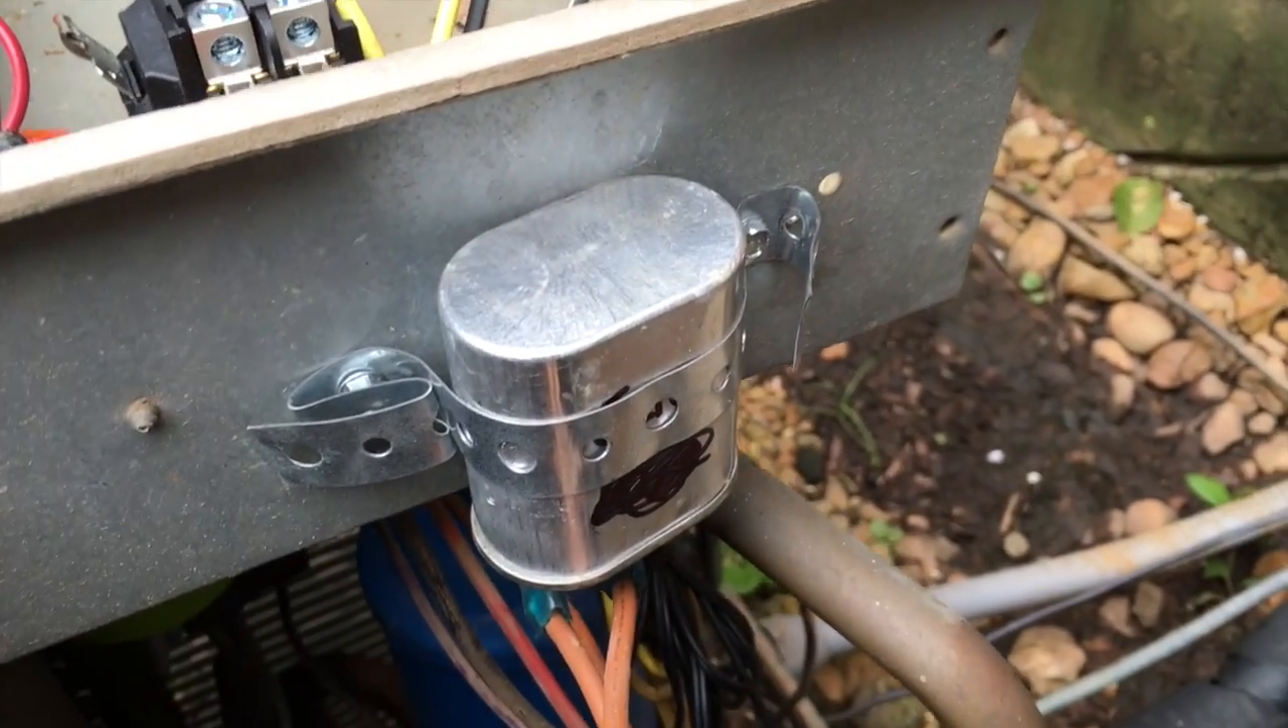I strapped up the fan capacitor.